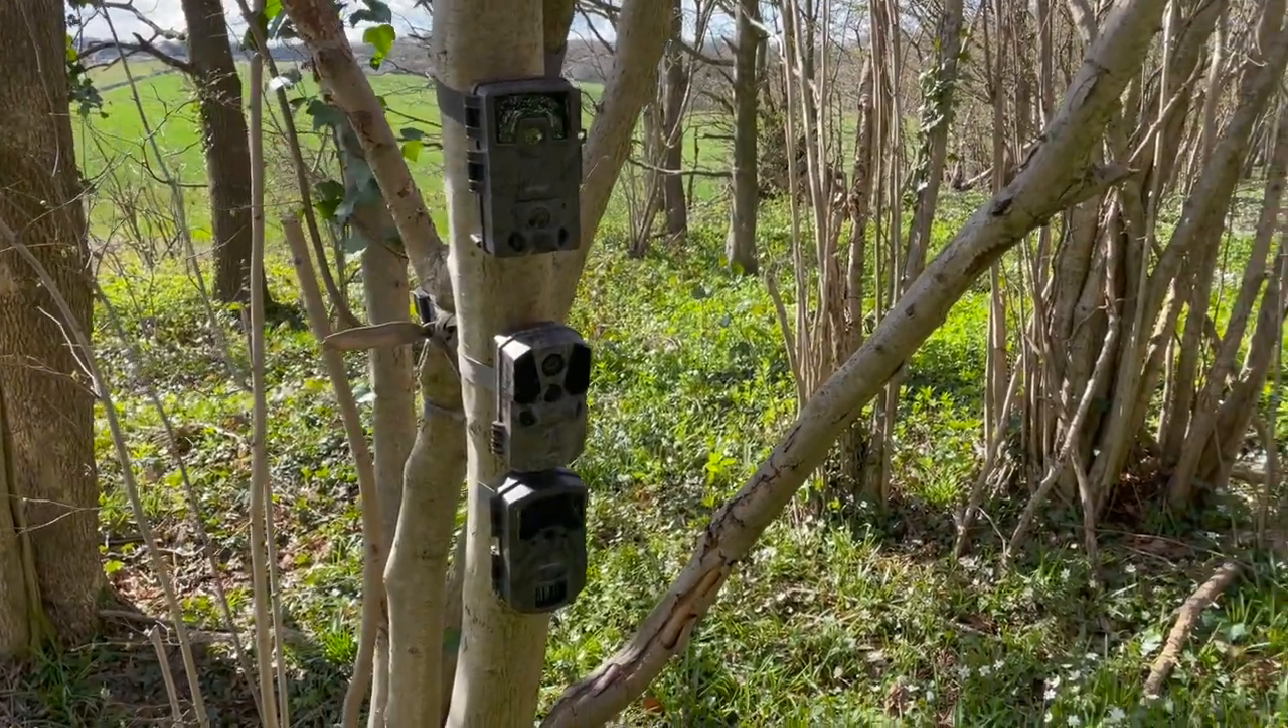The cameras are all installed one on top of another.